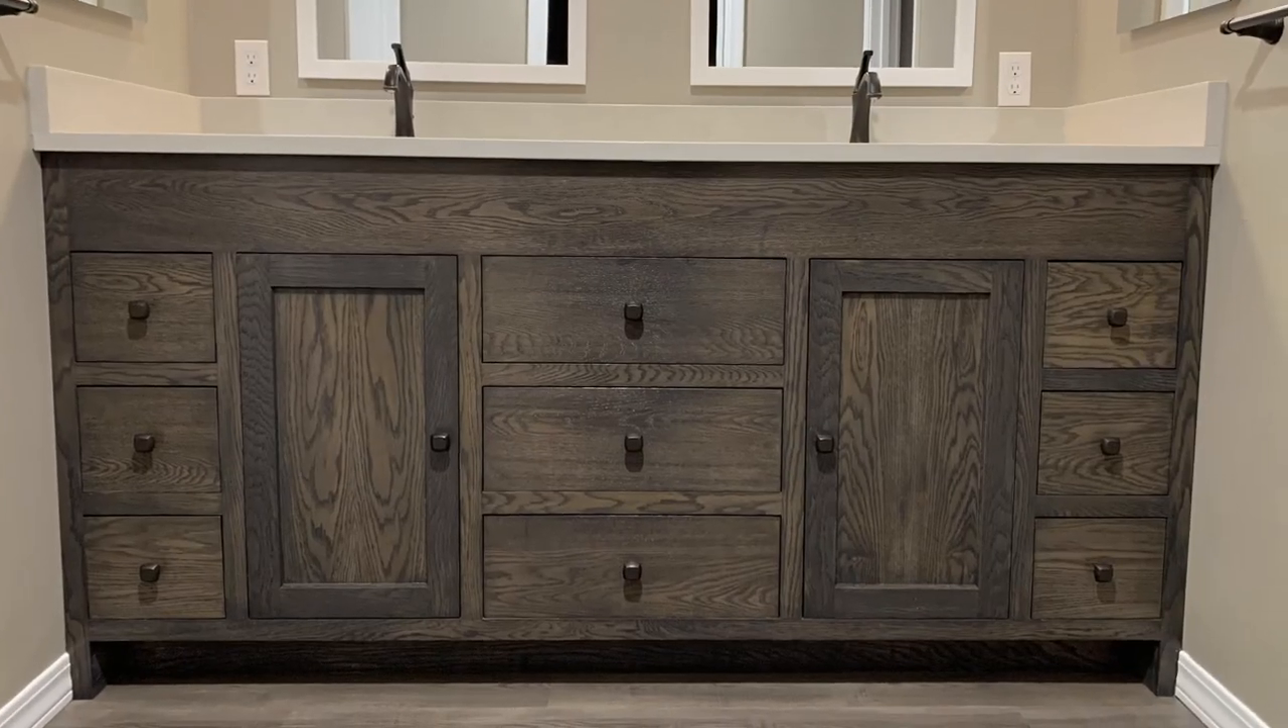Once the countertop was cut and installed, and the plumbing was connected, this job was done.